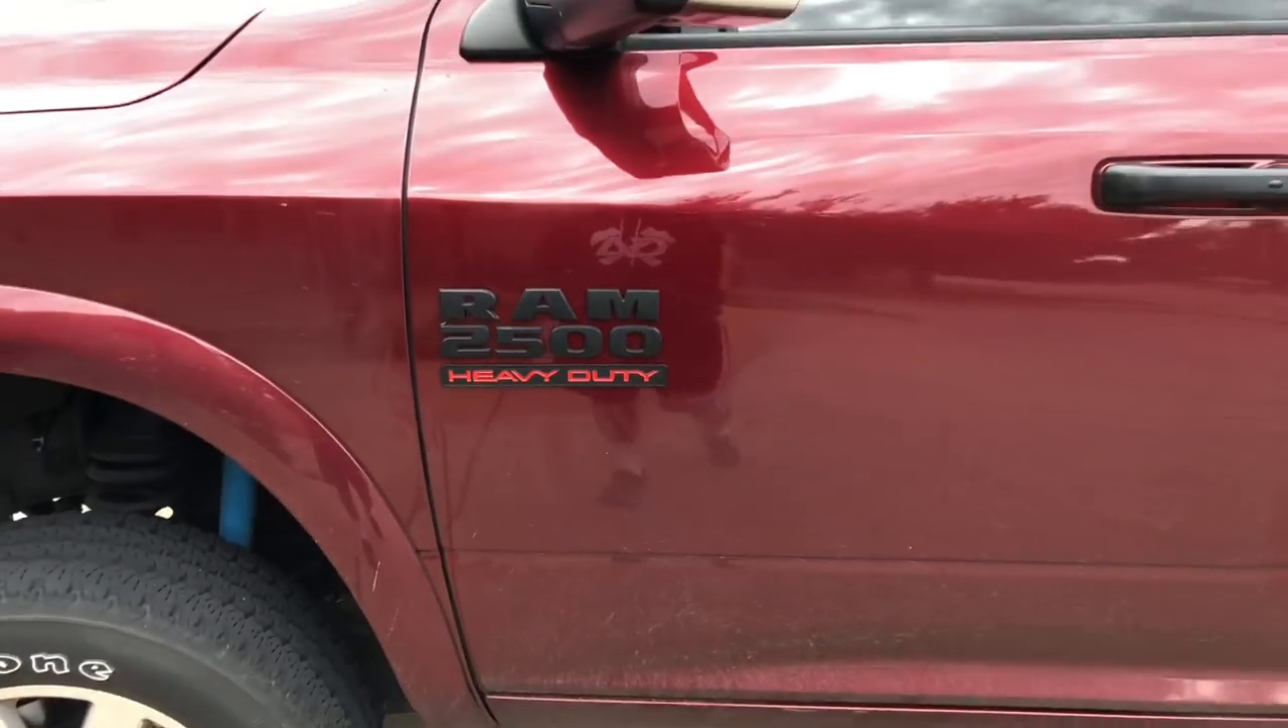So, there's the Ram 2500 badge installed.